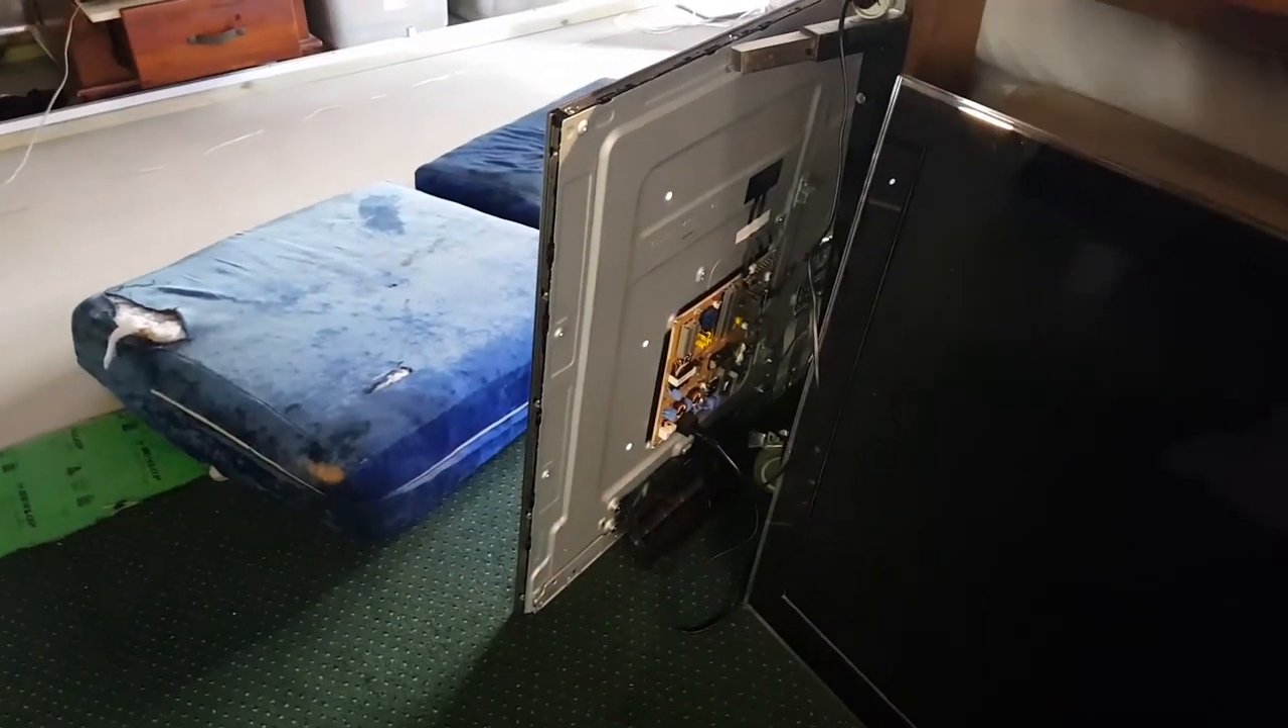But um I haven't even put the back of the TV on.